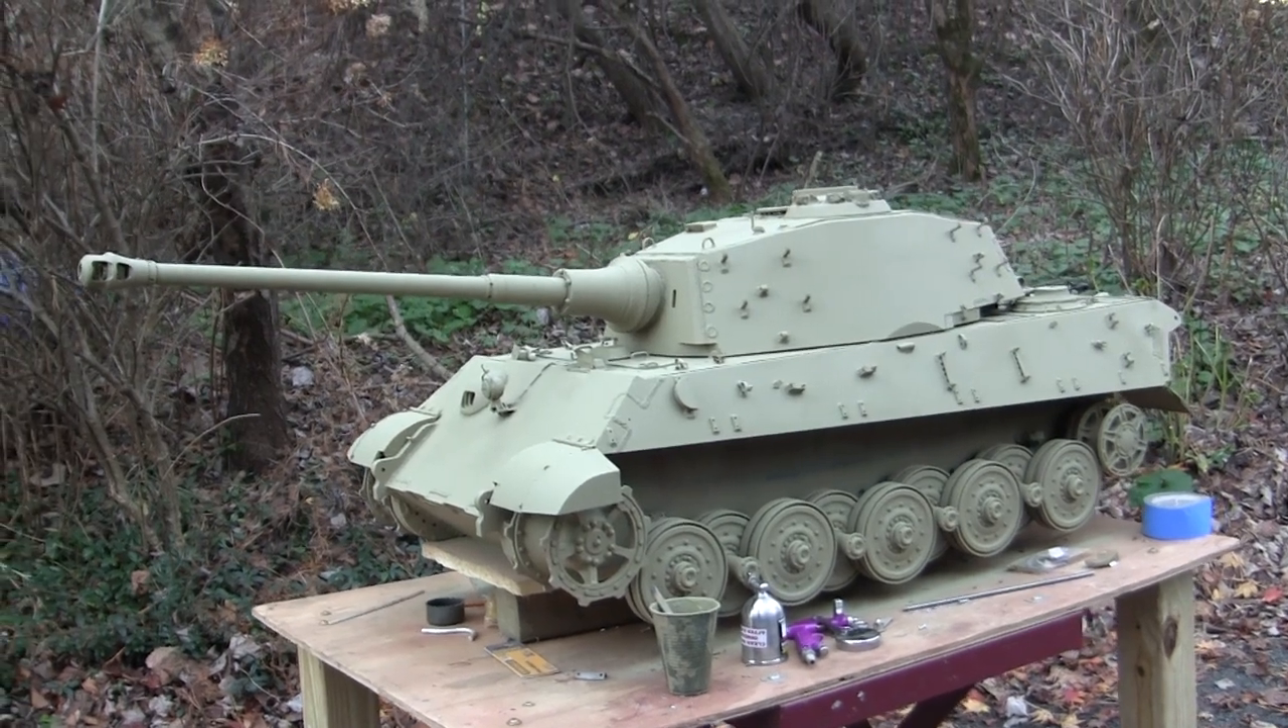I was able to plop the turret into place.